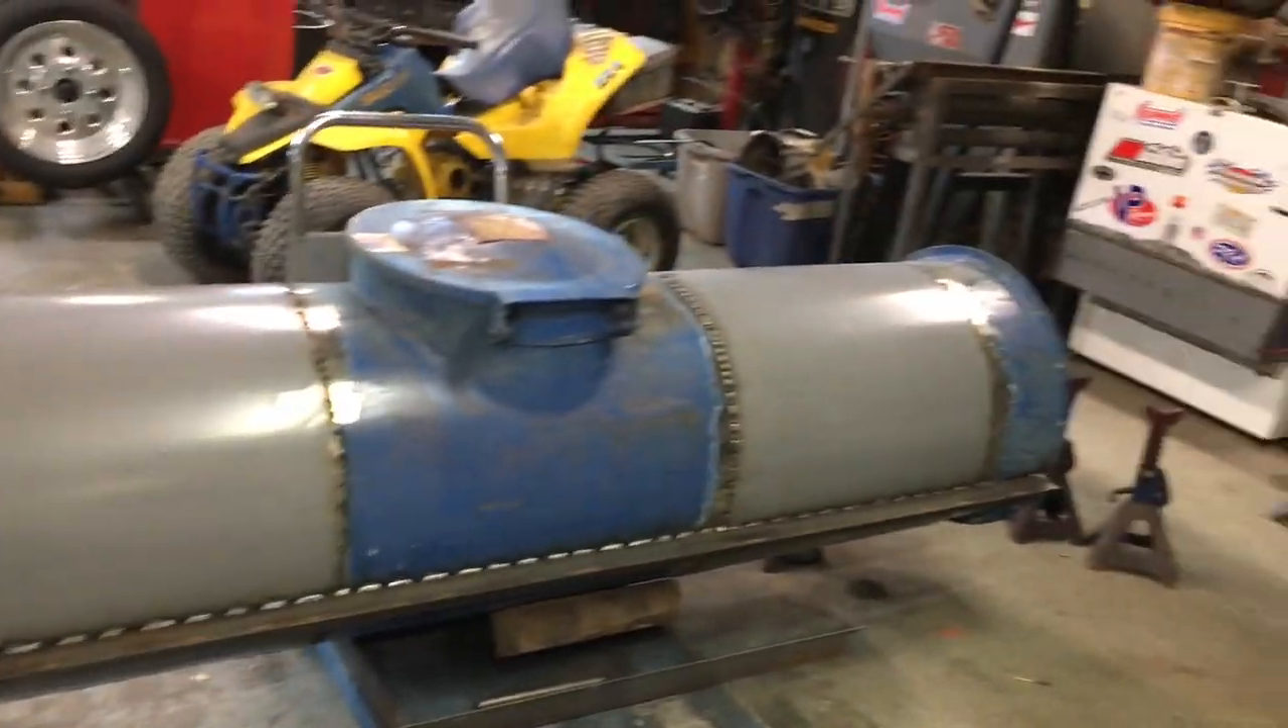We got the main body welded together and I added some framework.